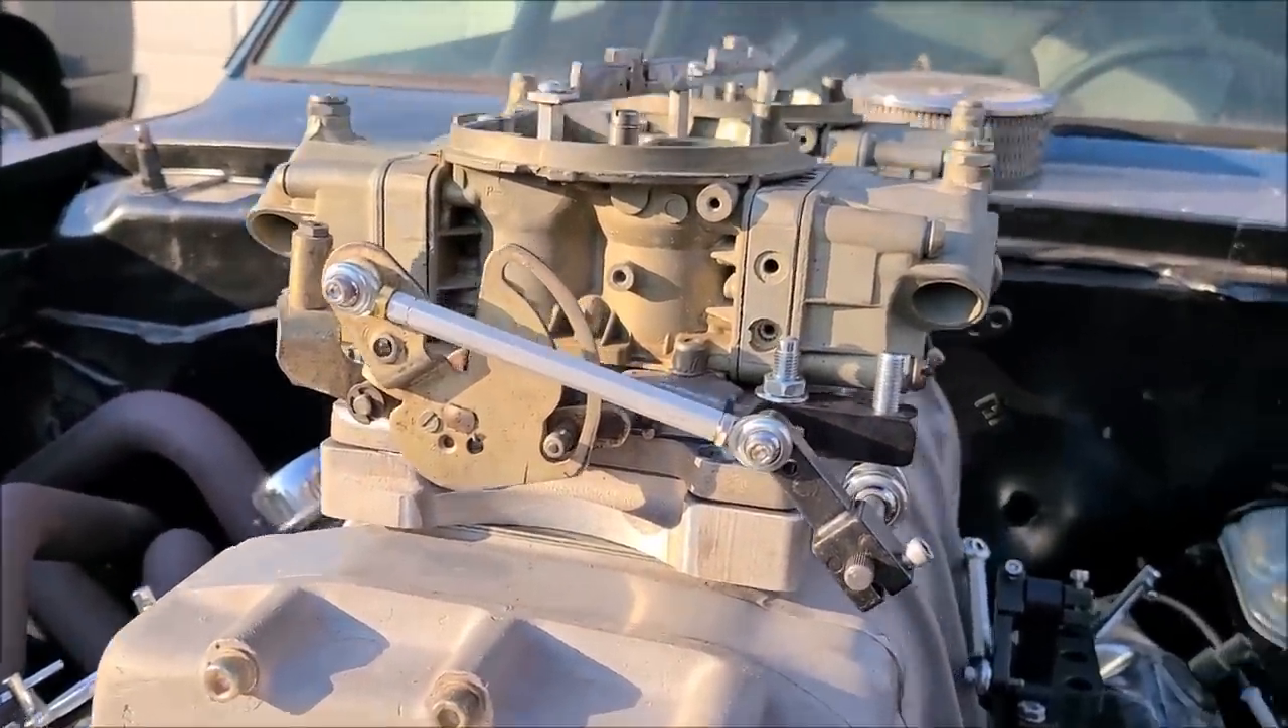Okay so the linkage is roughed in right now.